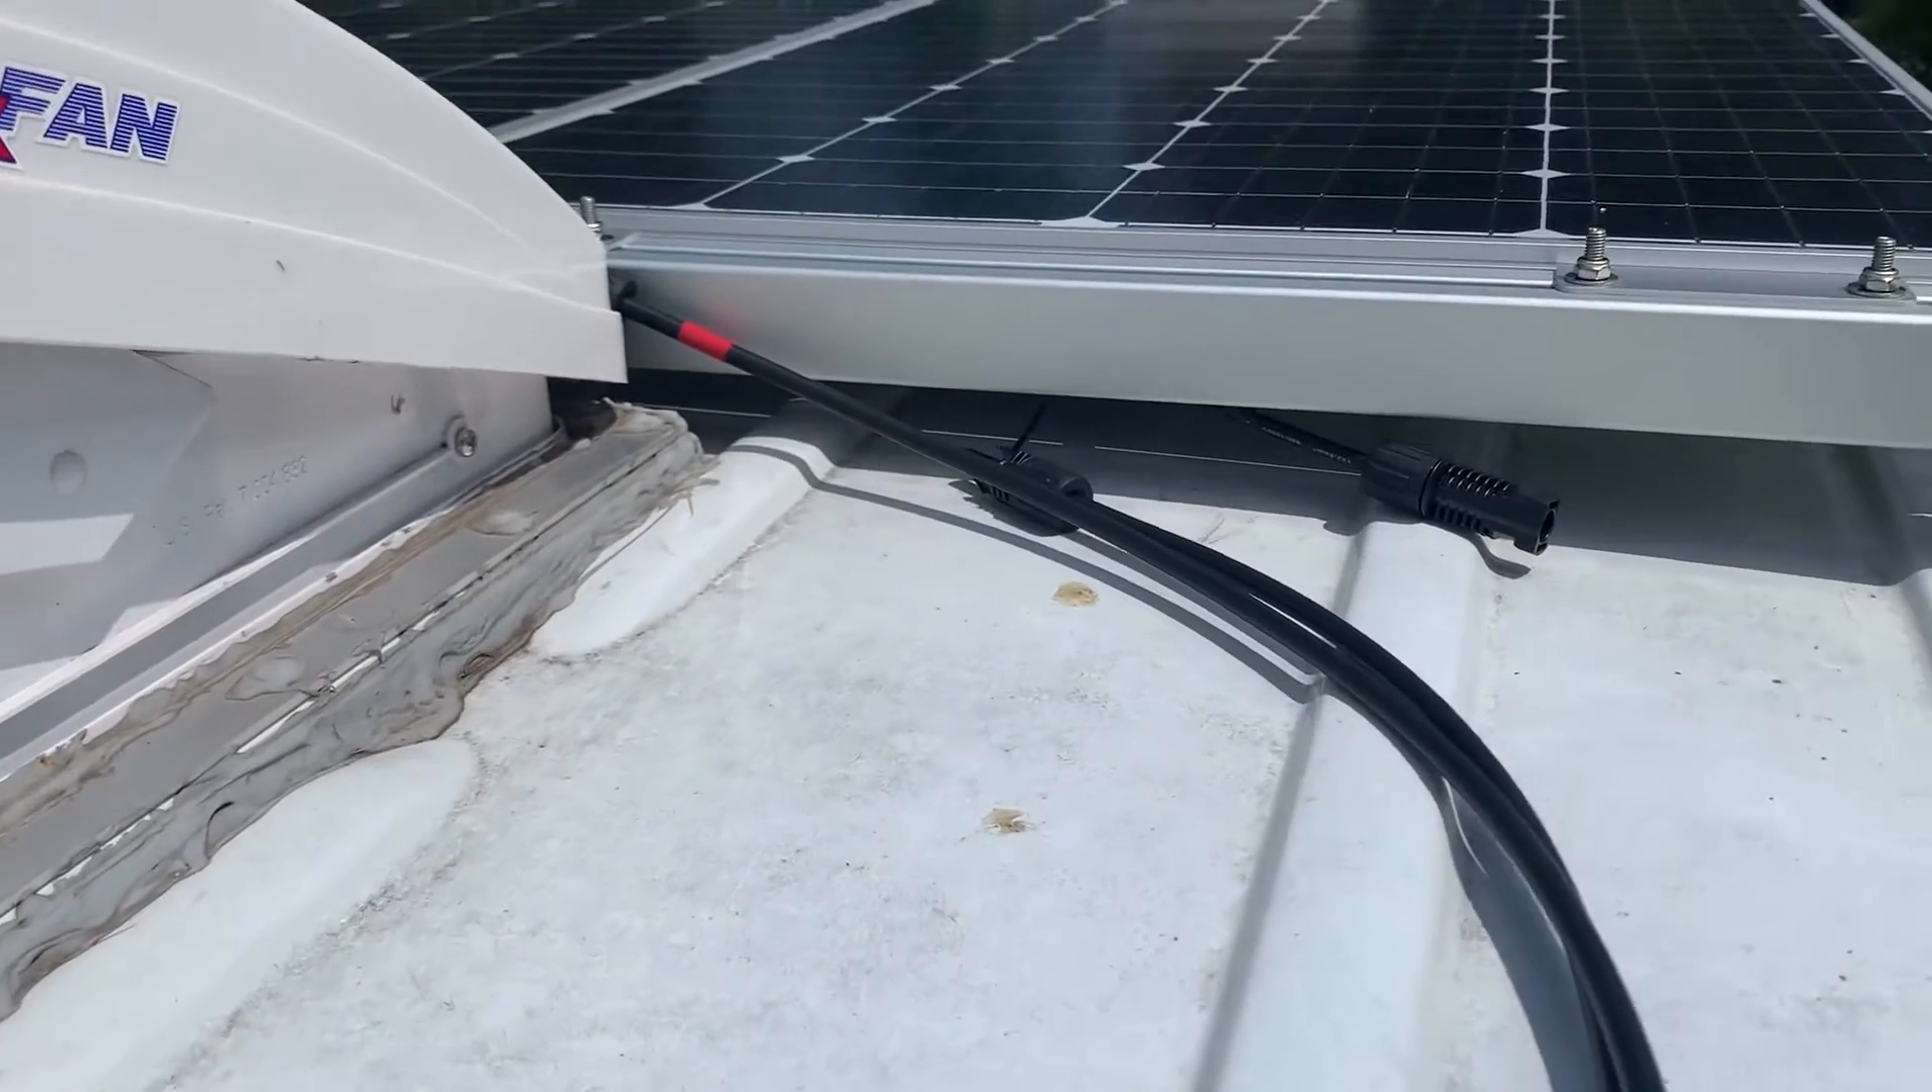Okay, I've run the wires. I don't have them hooked up to the solar panels yet.